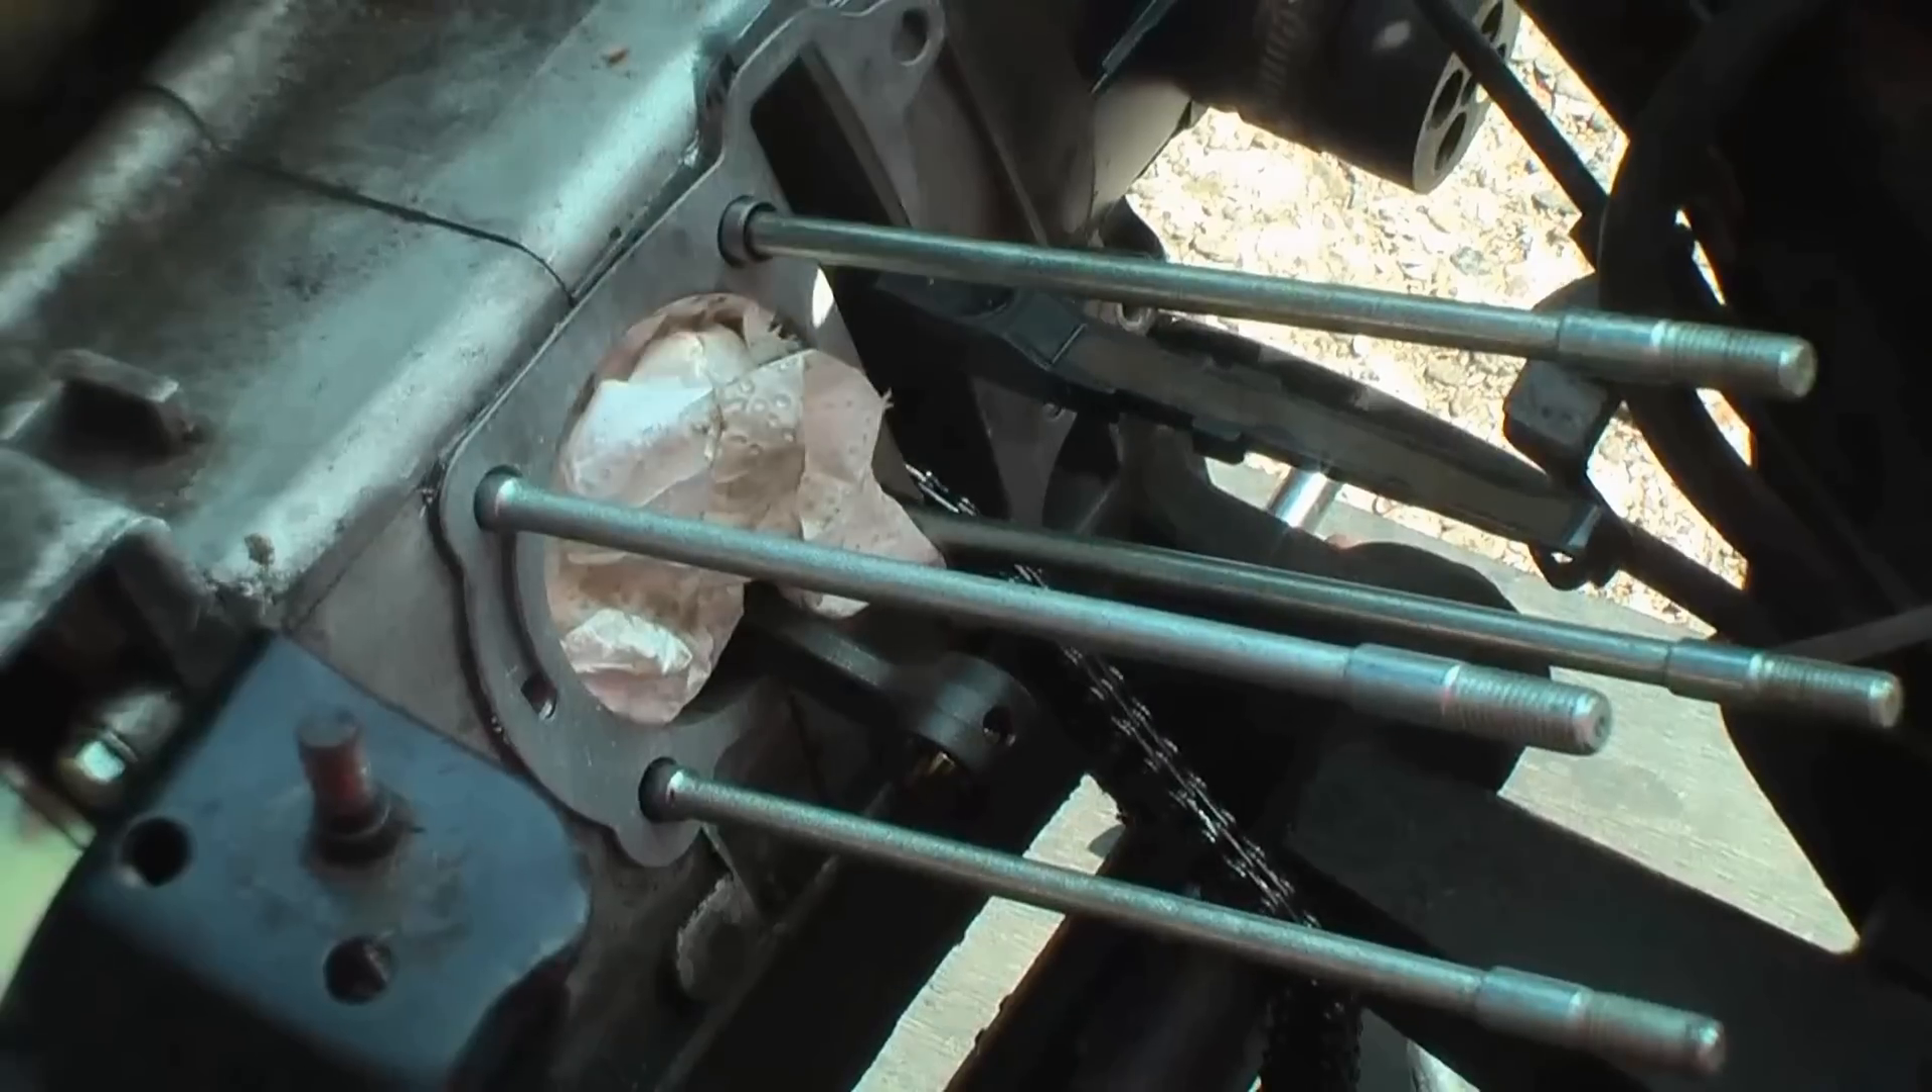Dann habe ich hier die Fußdichtung schon mal drauf gemacht.